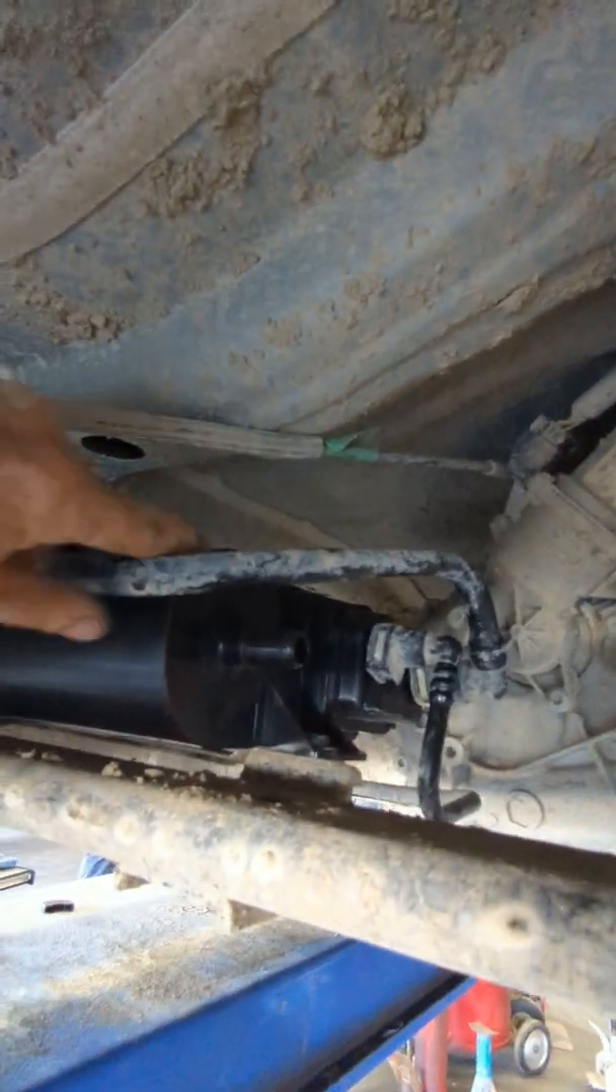Okay so i got my evap canister put back in.